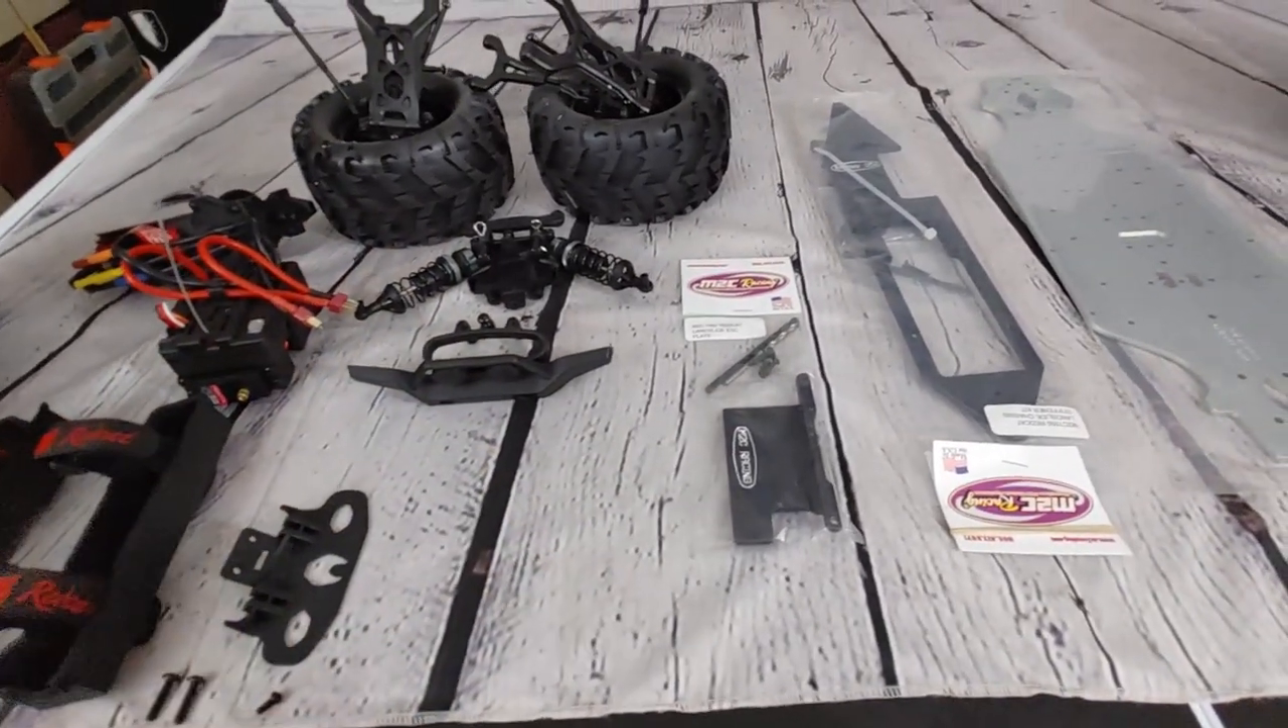I took the bumper and stuff like this off.